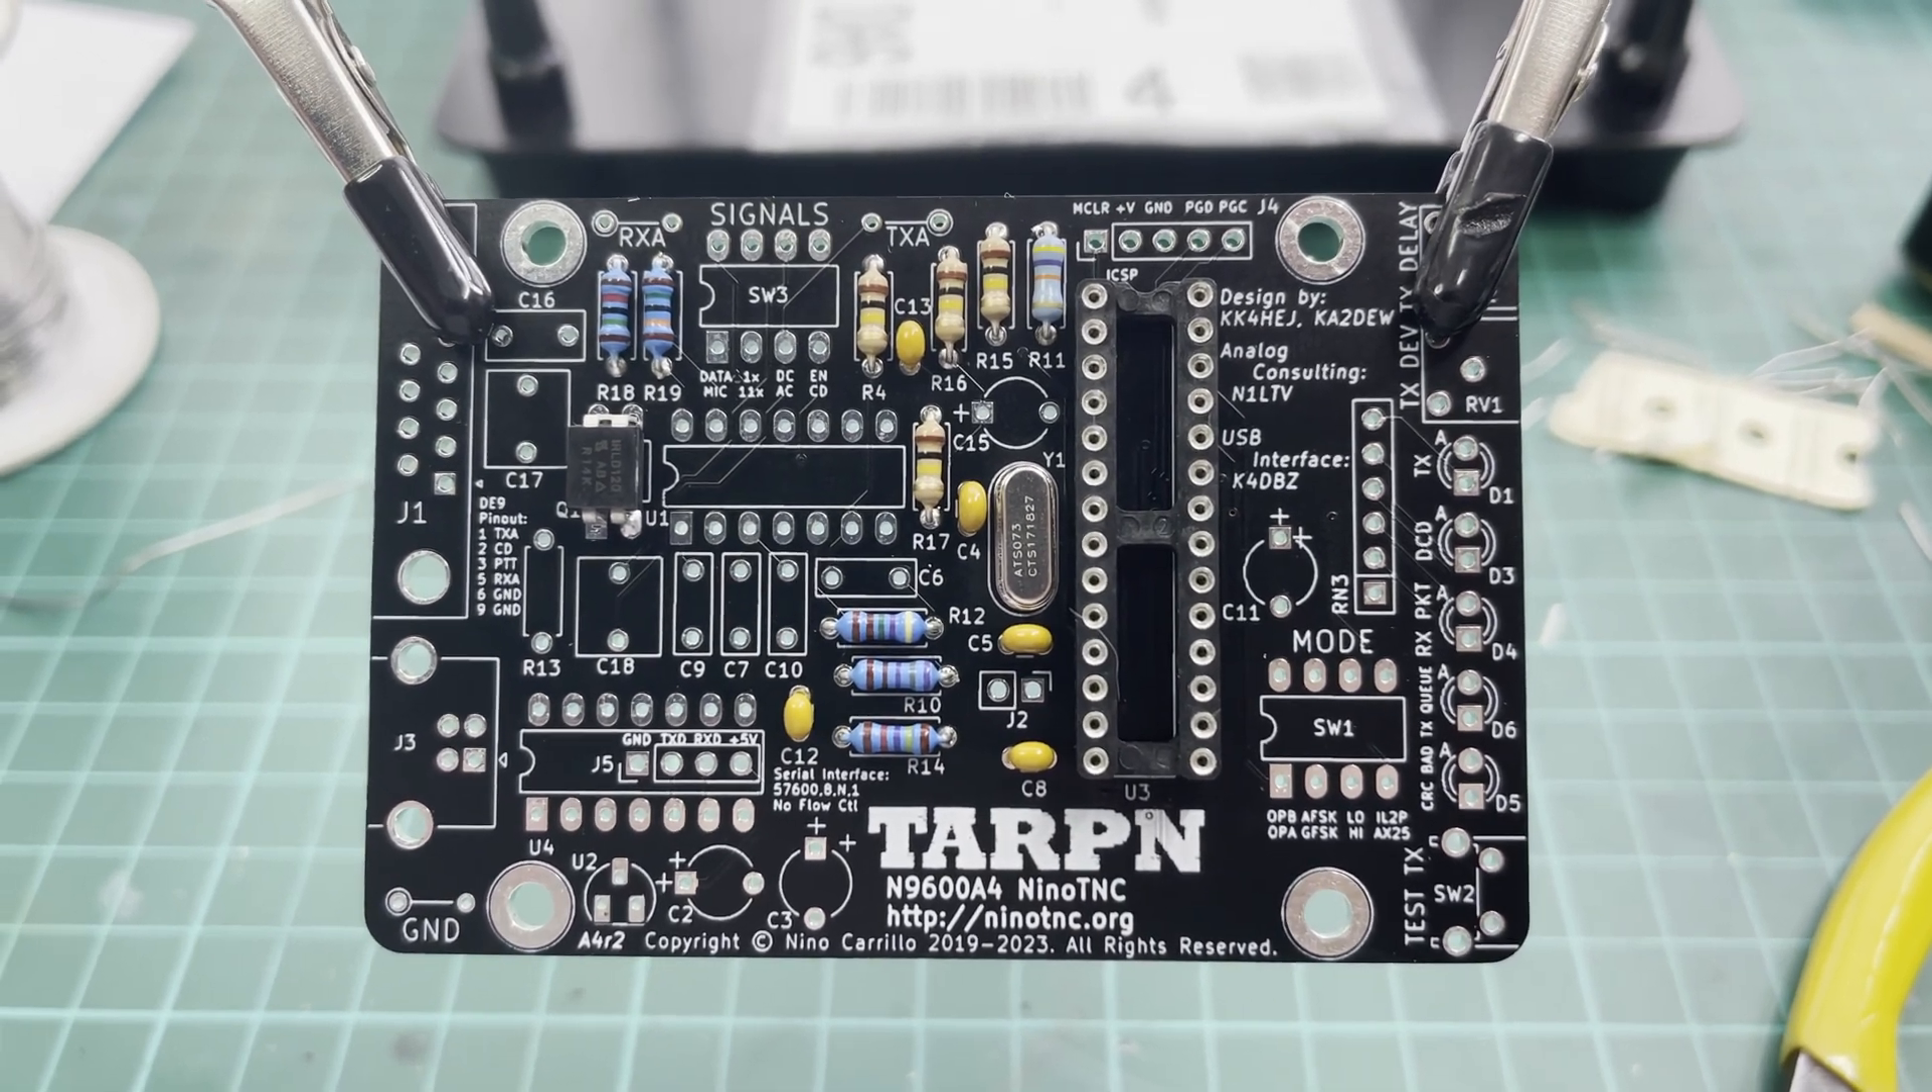You can see the crystal there near the centre of the board and I've put in the socket for the CPU, a nice turned socket.